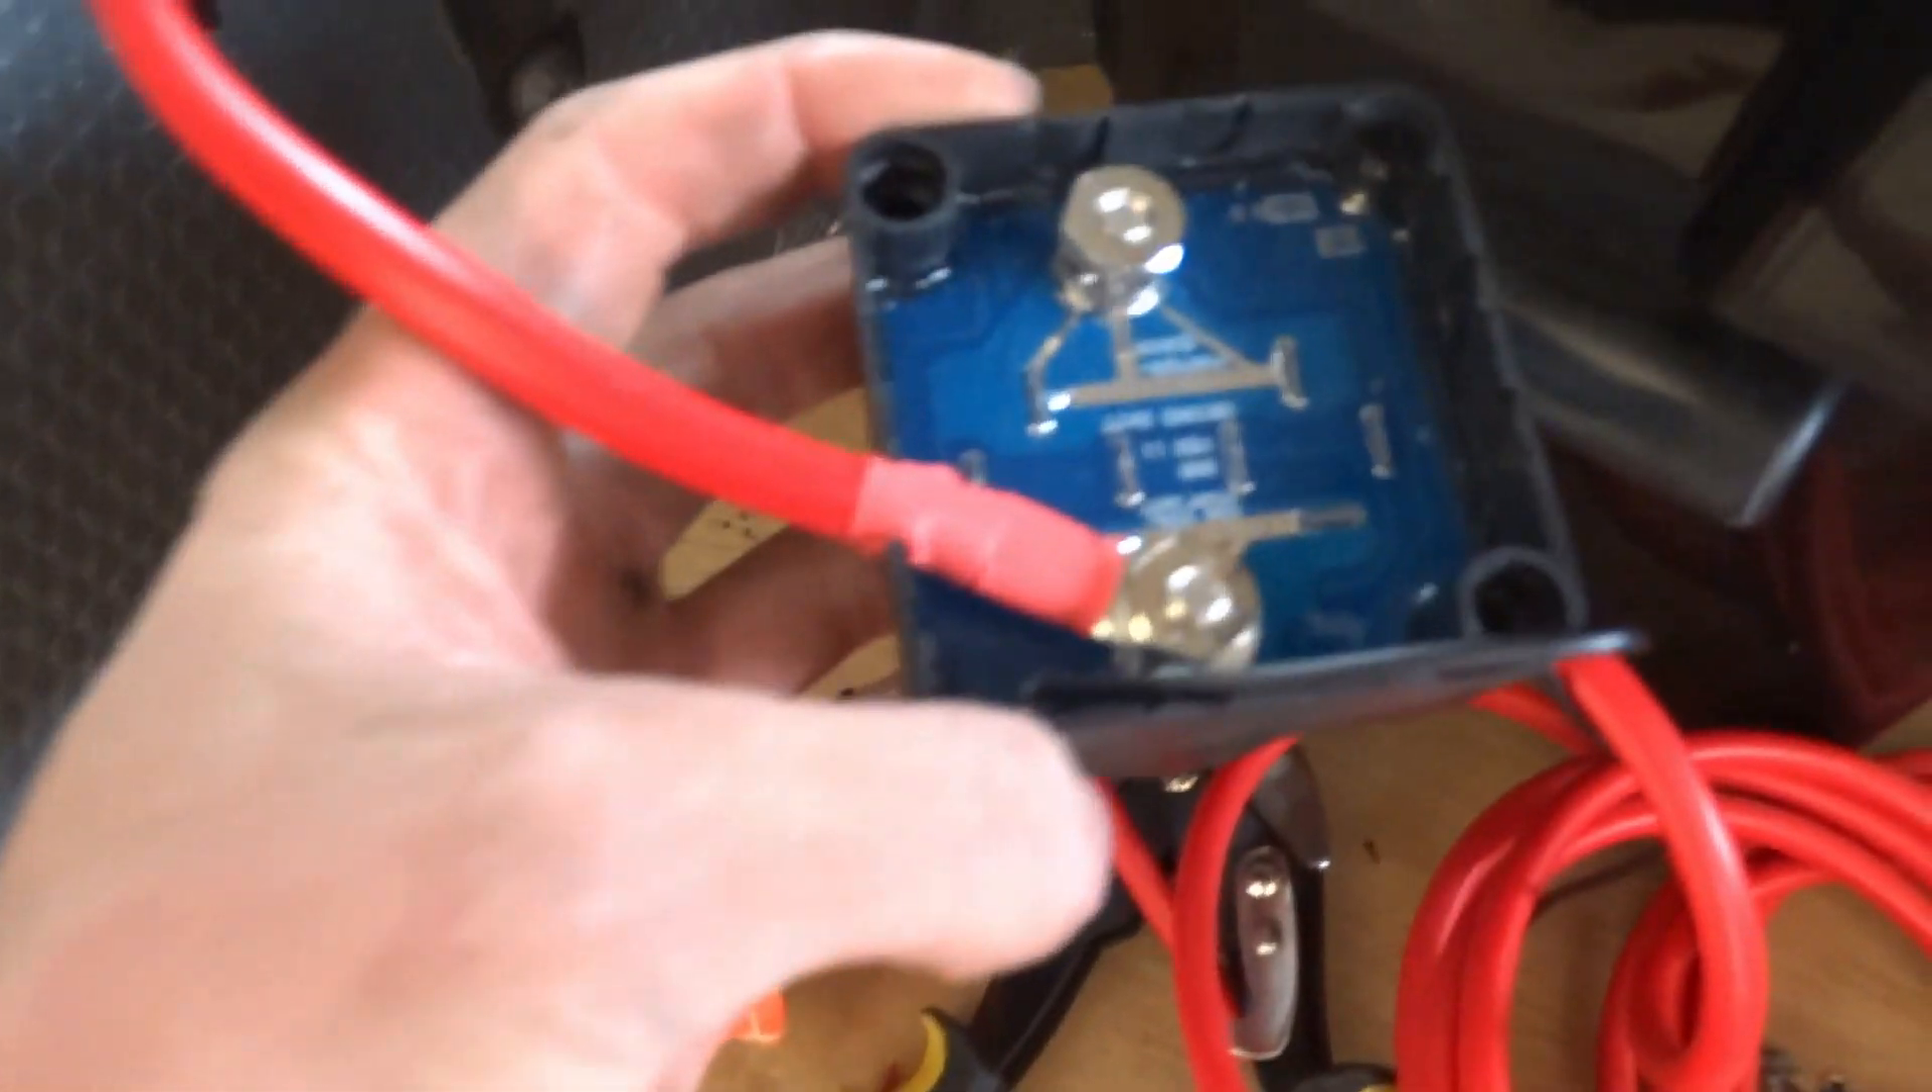So i've now crimped and connected the terminal to my isolator.